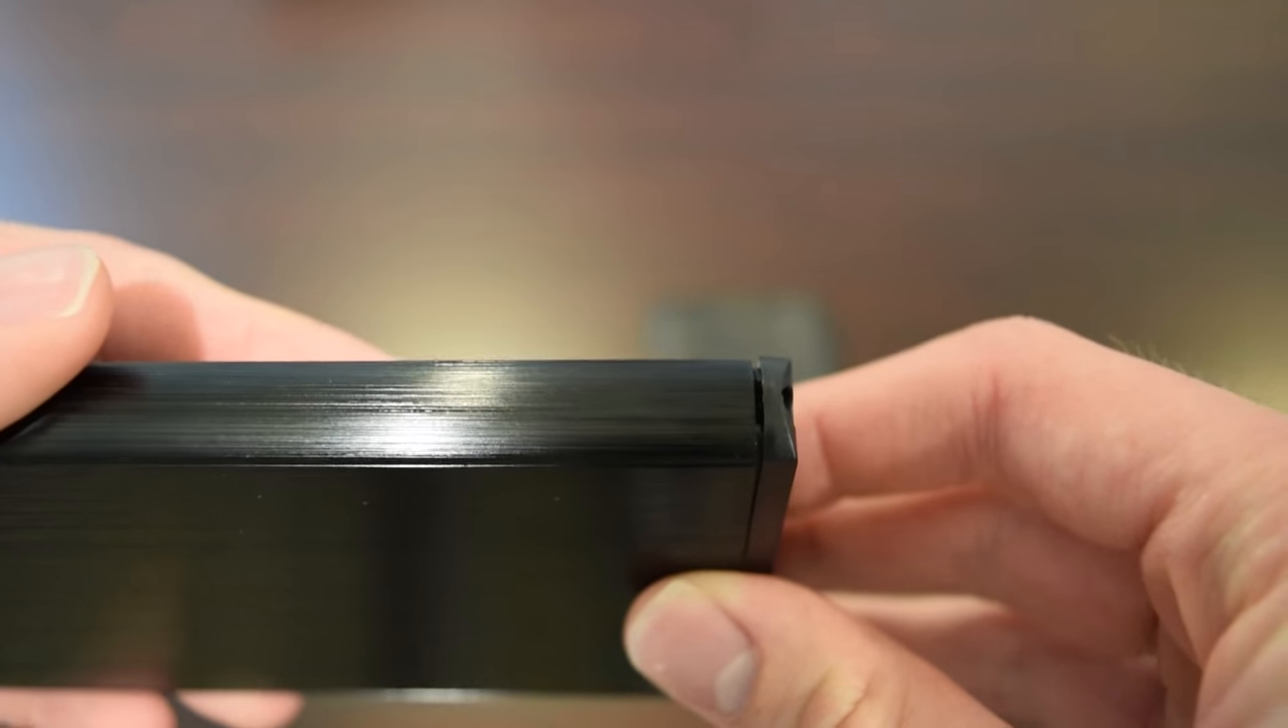And here's a better look at the gap between the front panel and the chassis of the drive enclosure.